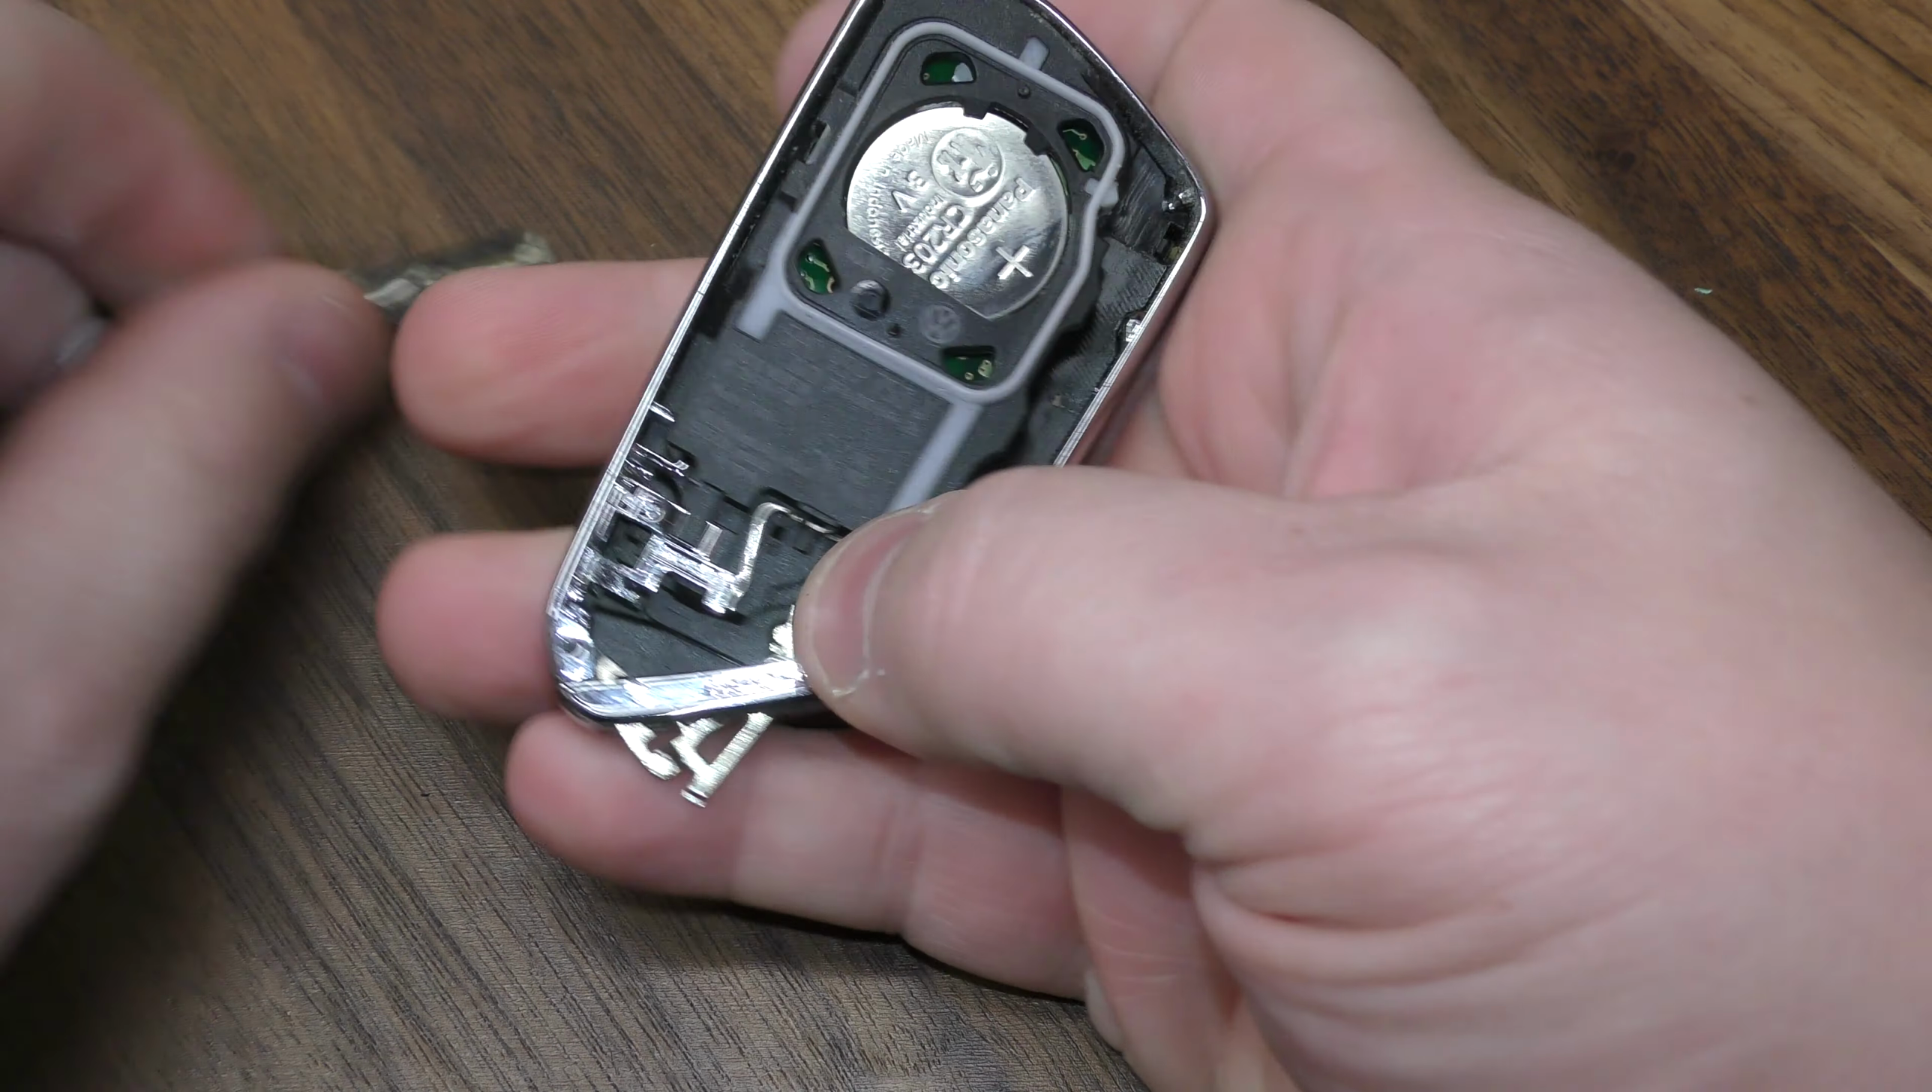Okay, now you have access to your battery.